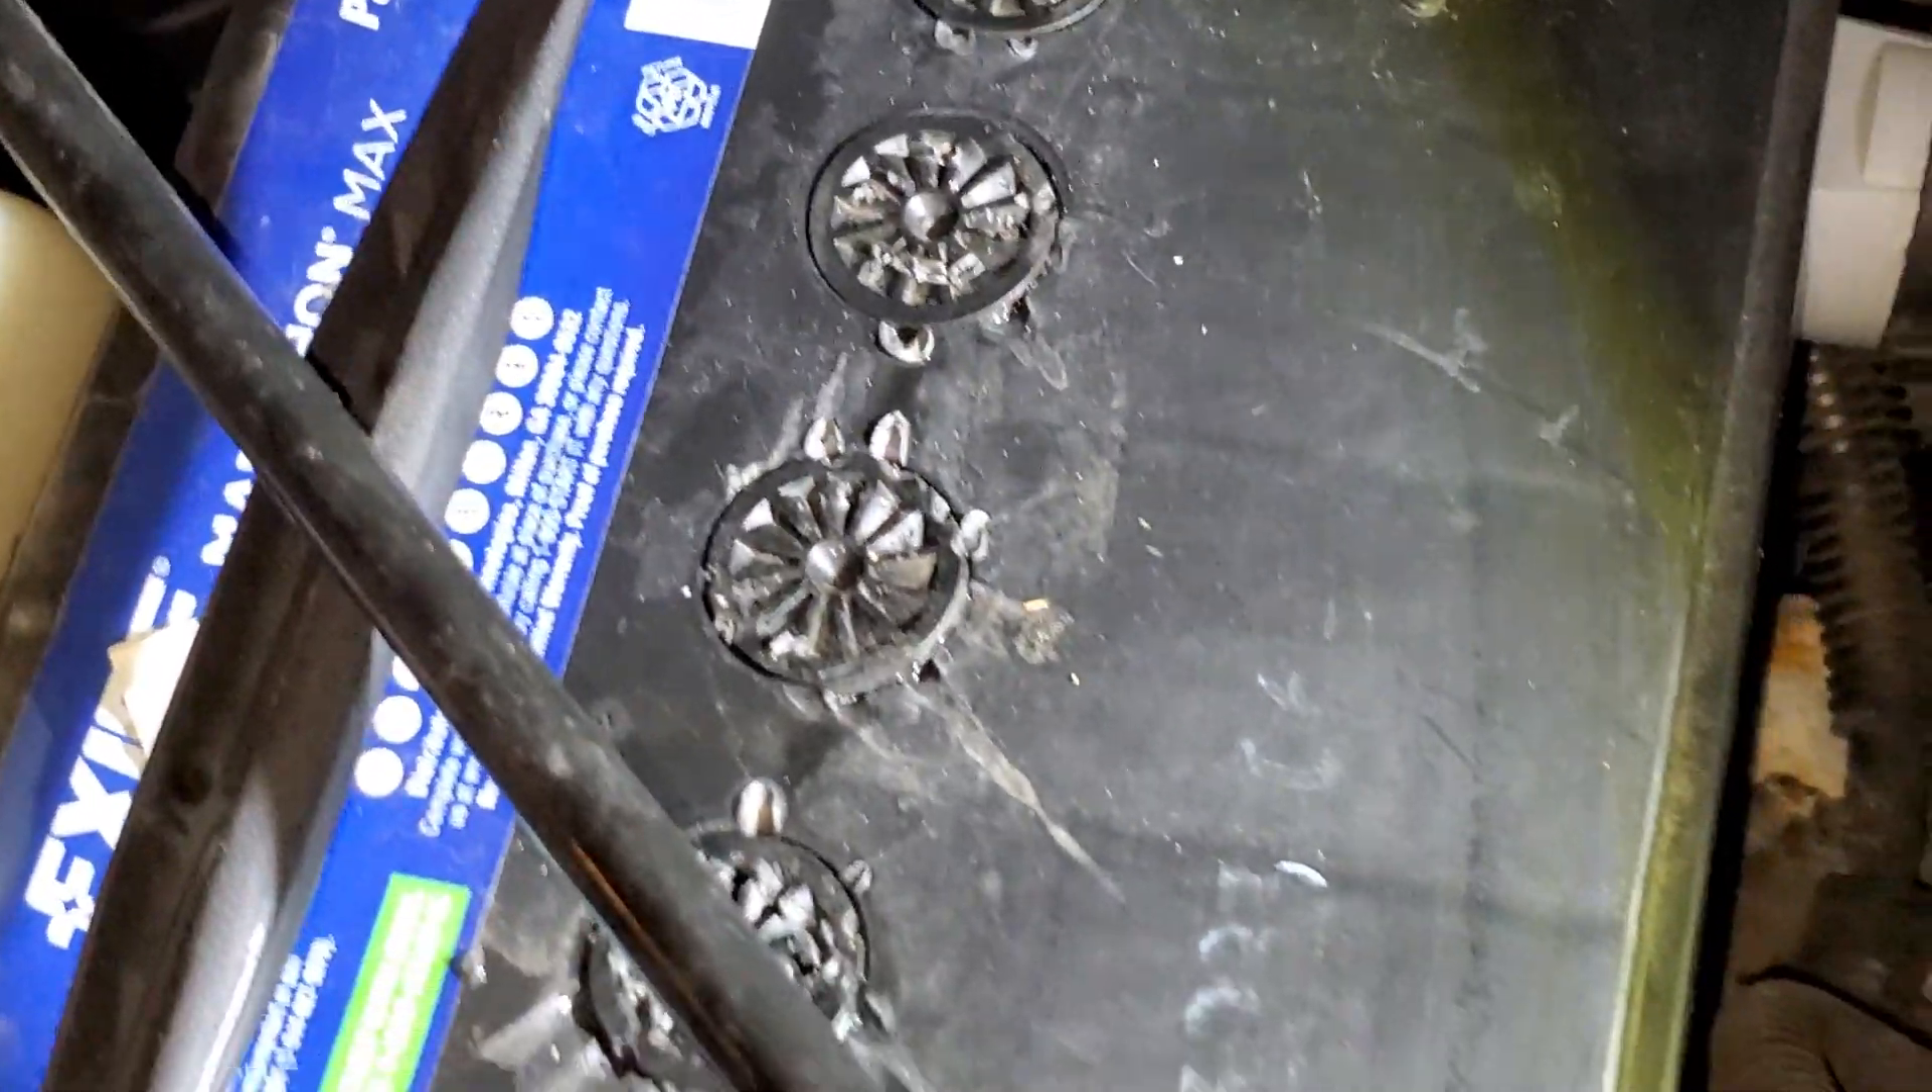All right, well the battery caps are back in place.